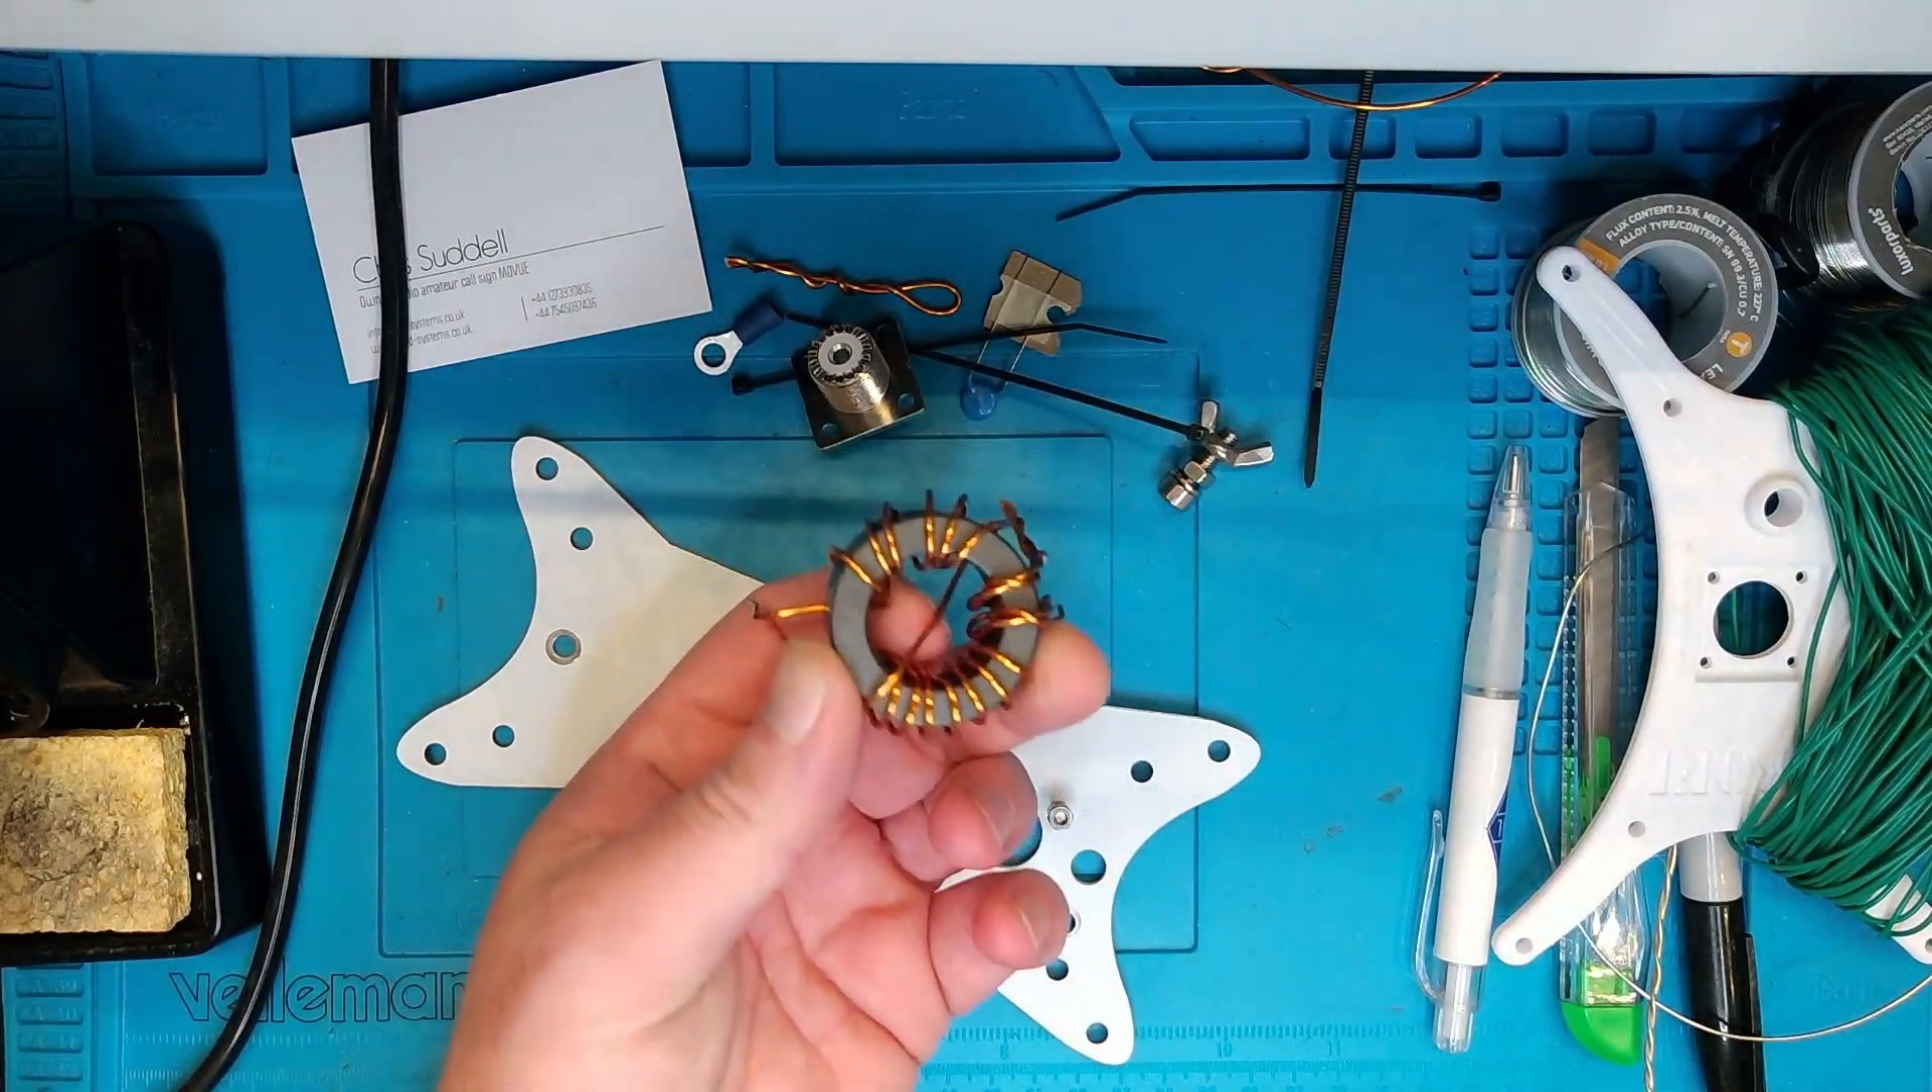So, I've wrapped the toroid. Not particularly well, but it's wrapped.